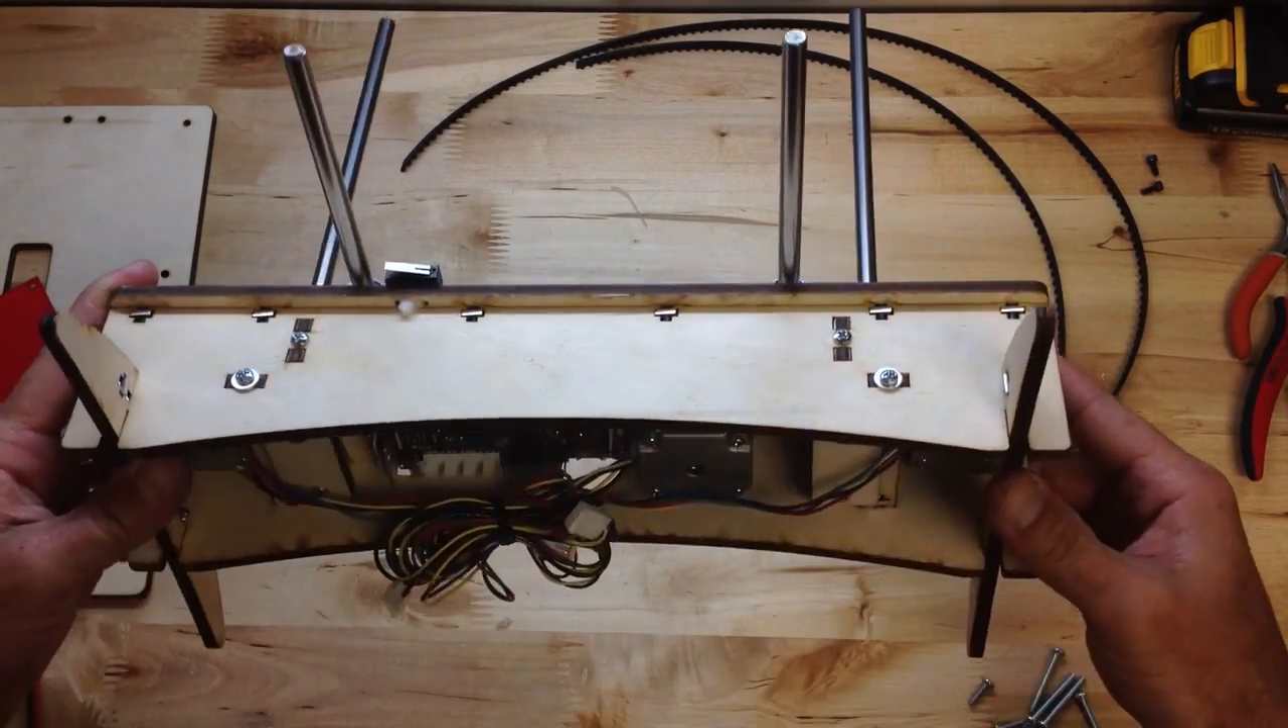This is Brook Drum from PrinterBot, and I have the box, the base, all put together with all the screws.